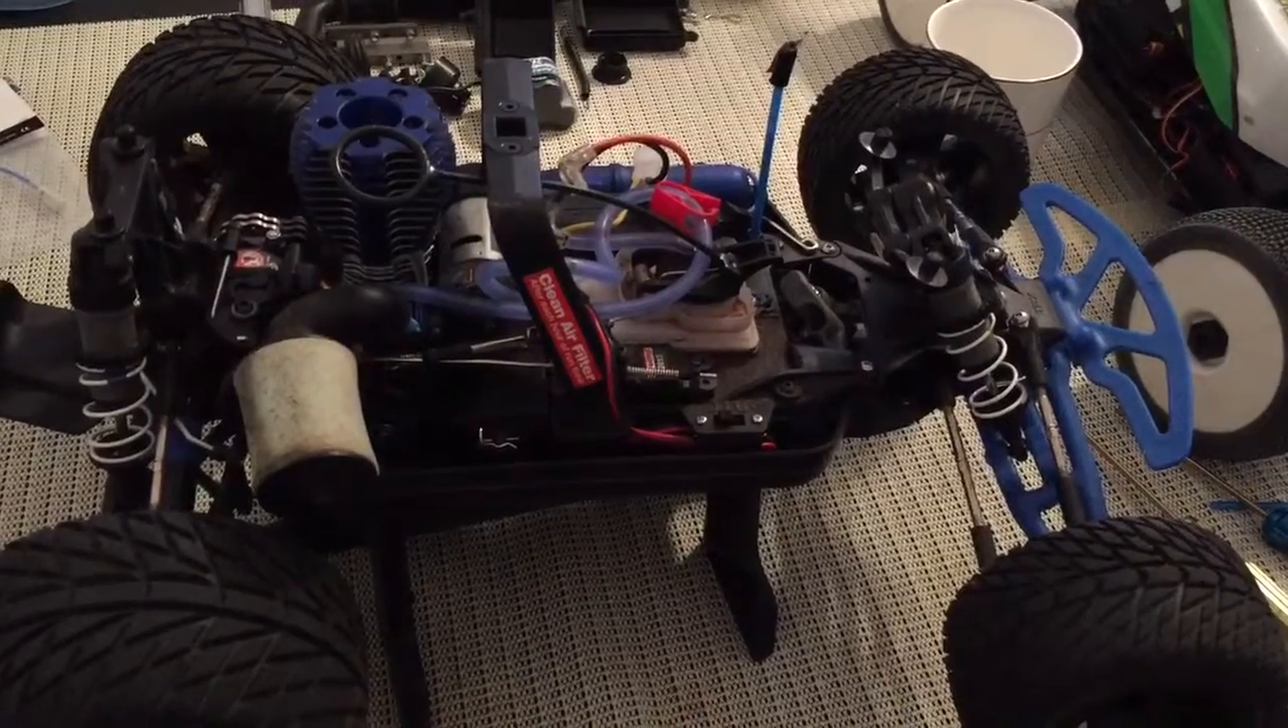As you can see right now the engine cover is not on.